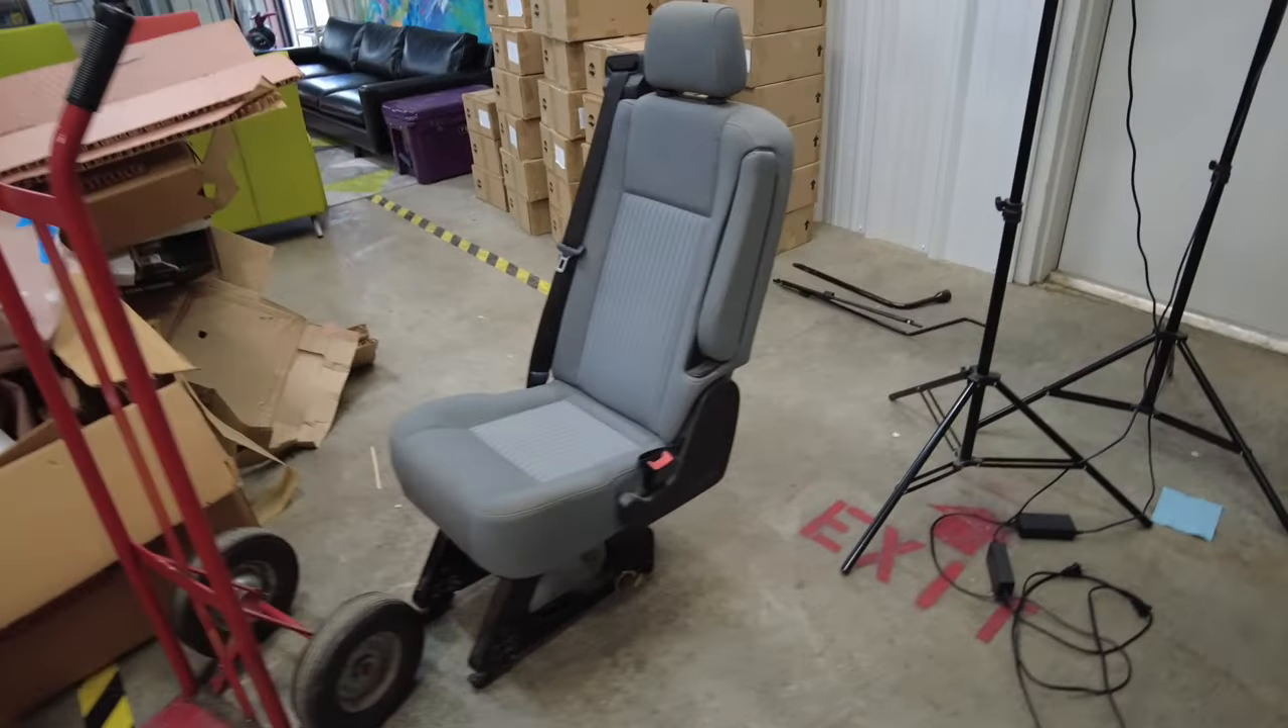We've got this jump seat for henry that we need to get installed.